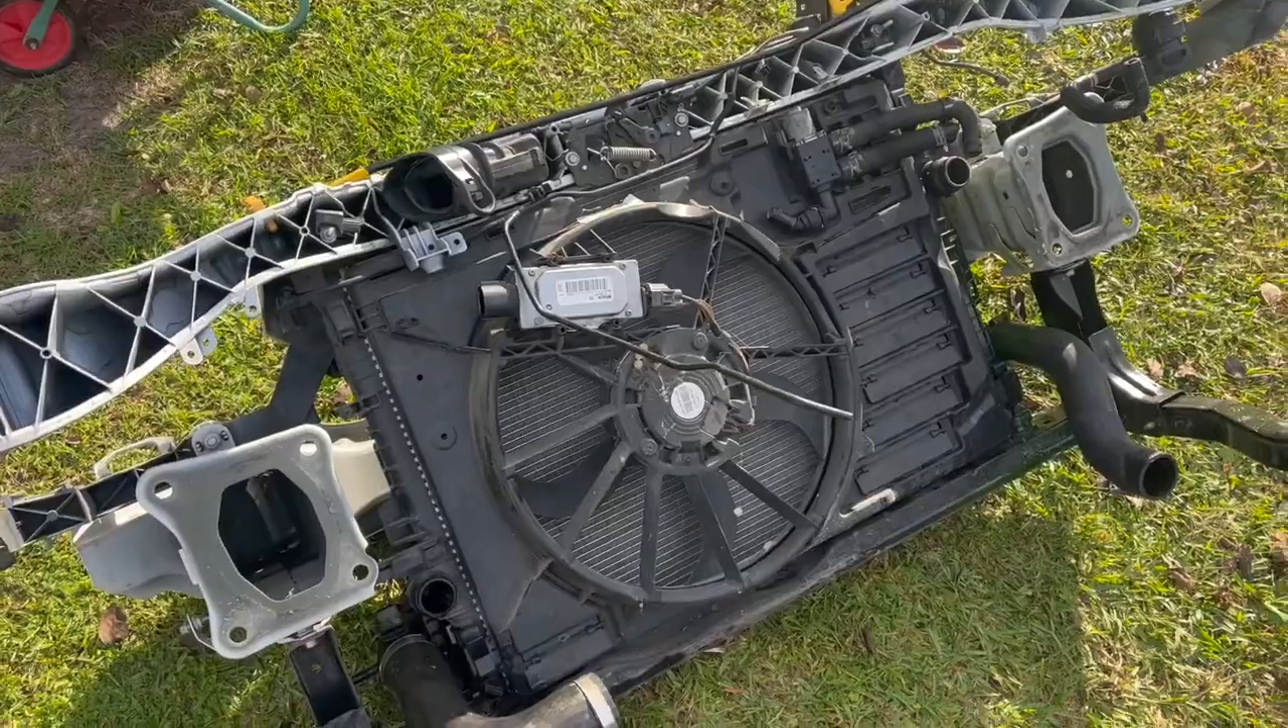So we just removed the radiator and all that off the front.